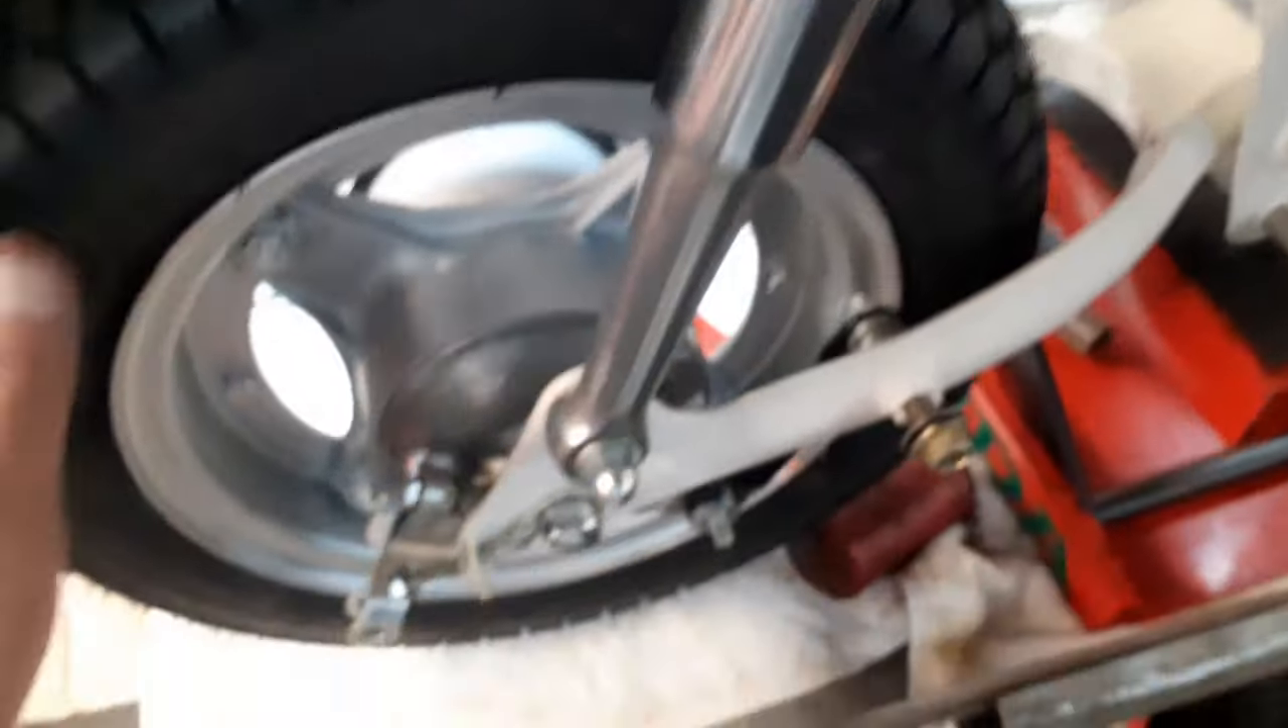The back wheels on now.